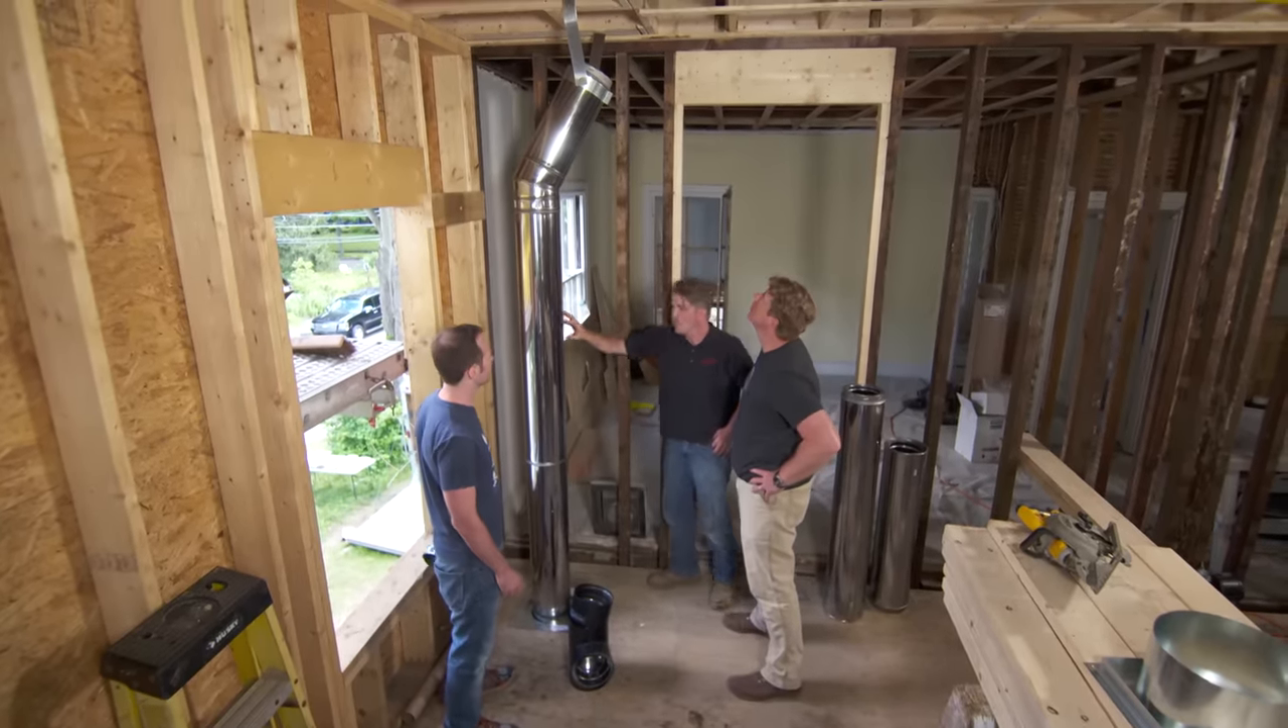So today, what we've done is we've got our second floor pipe in place.